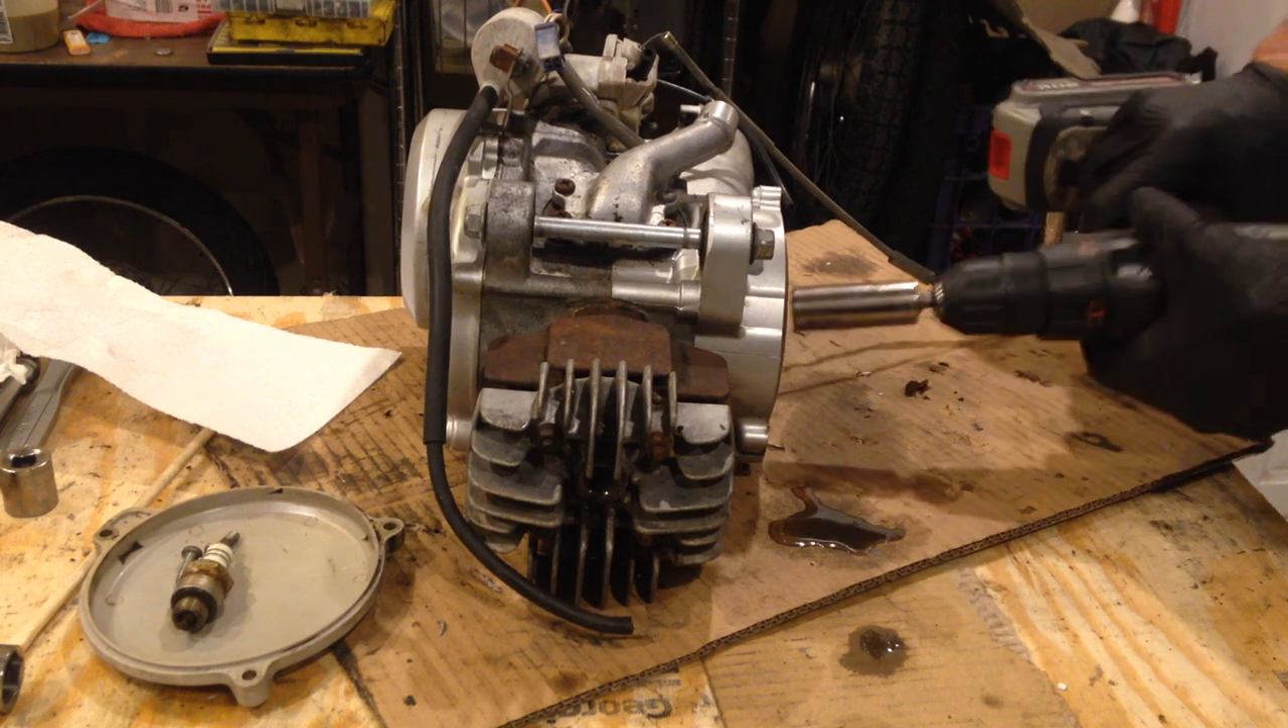So all I've done is taken off the side cover and taken out the spark plug.